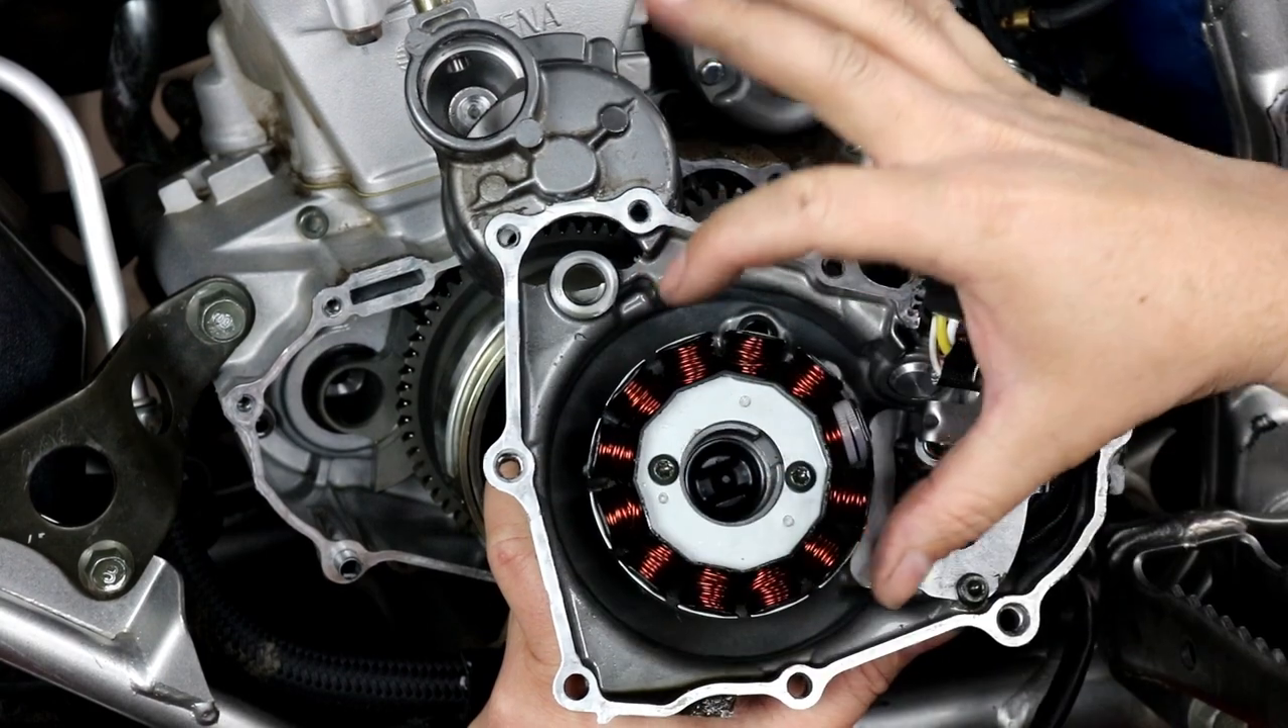All right, so I've already installed our stator here, but I'm going to show you what you need to do.